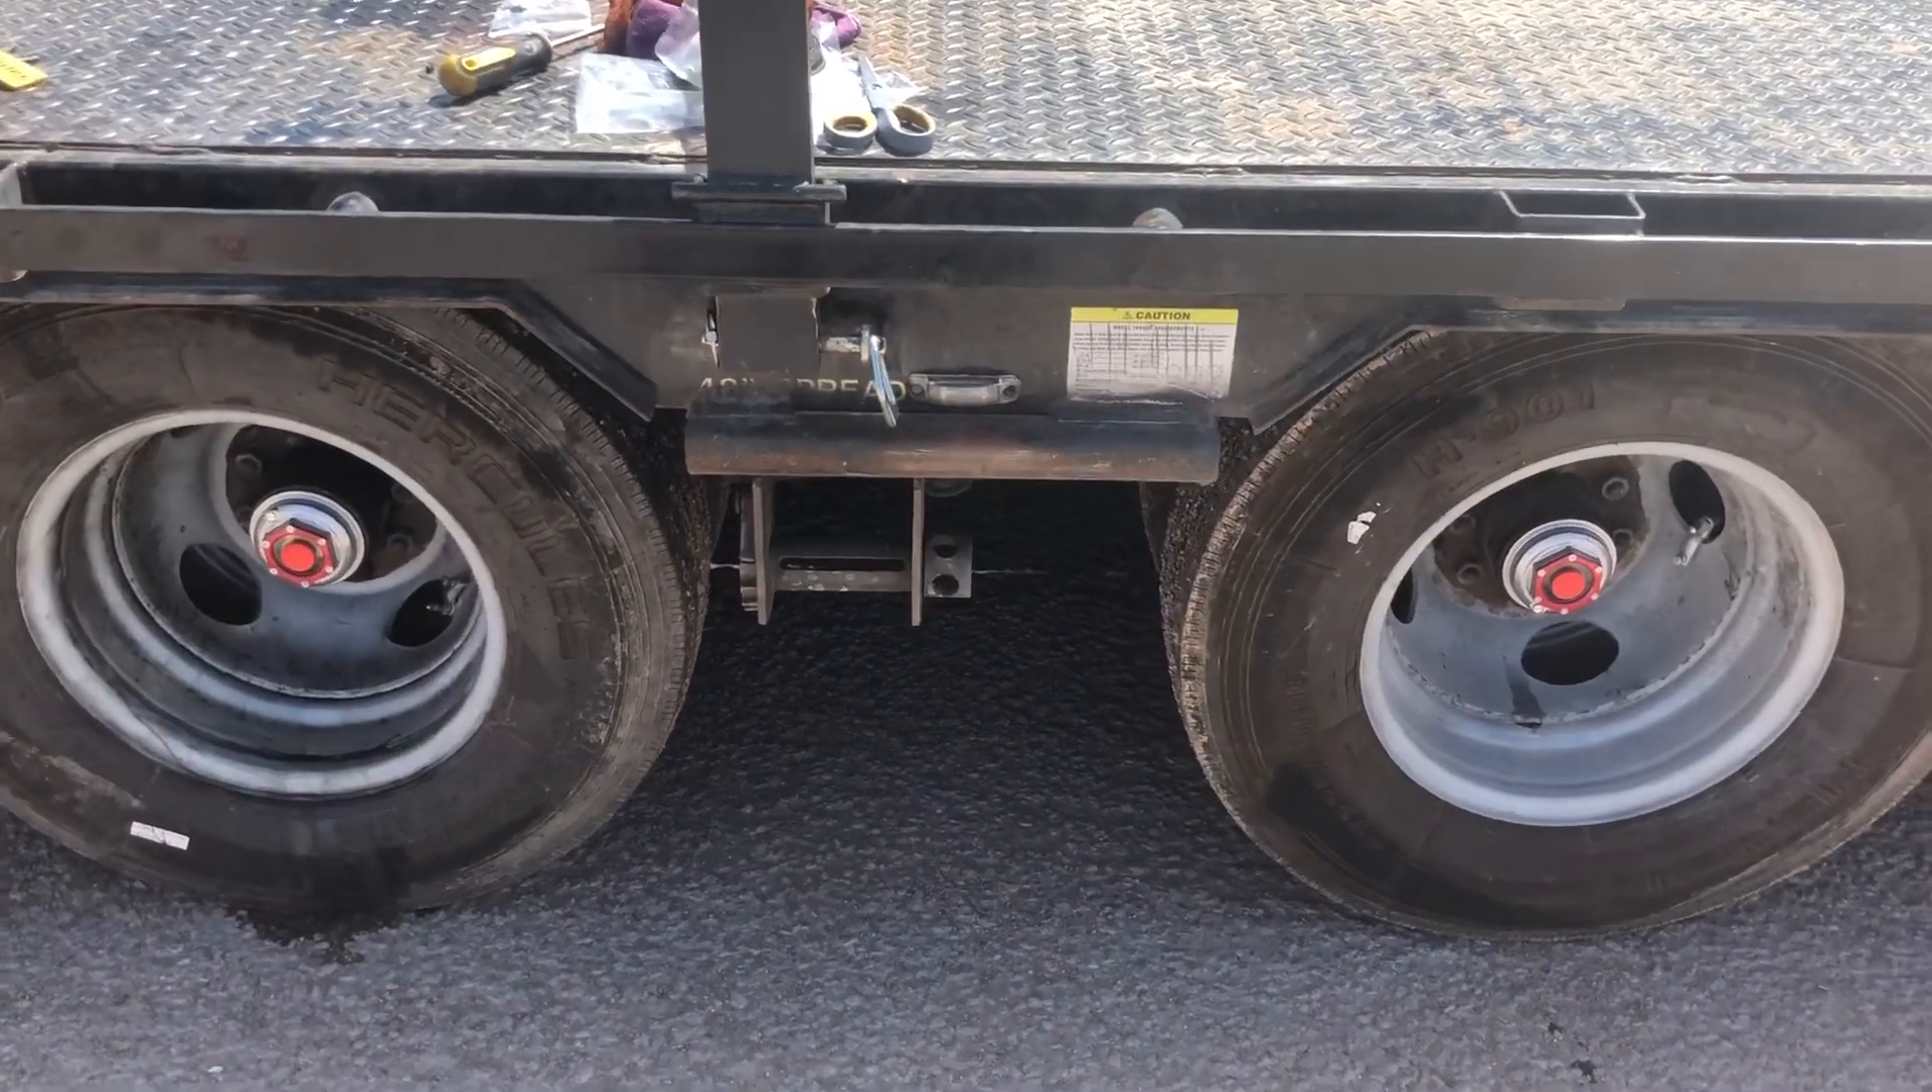Okay, this side is installed now. There's the new dust caps.